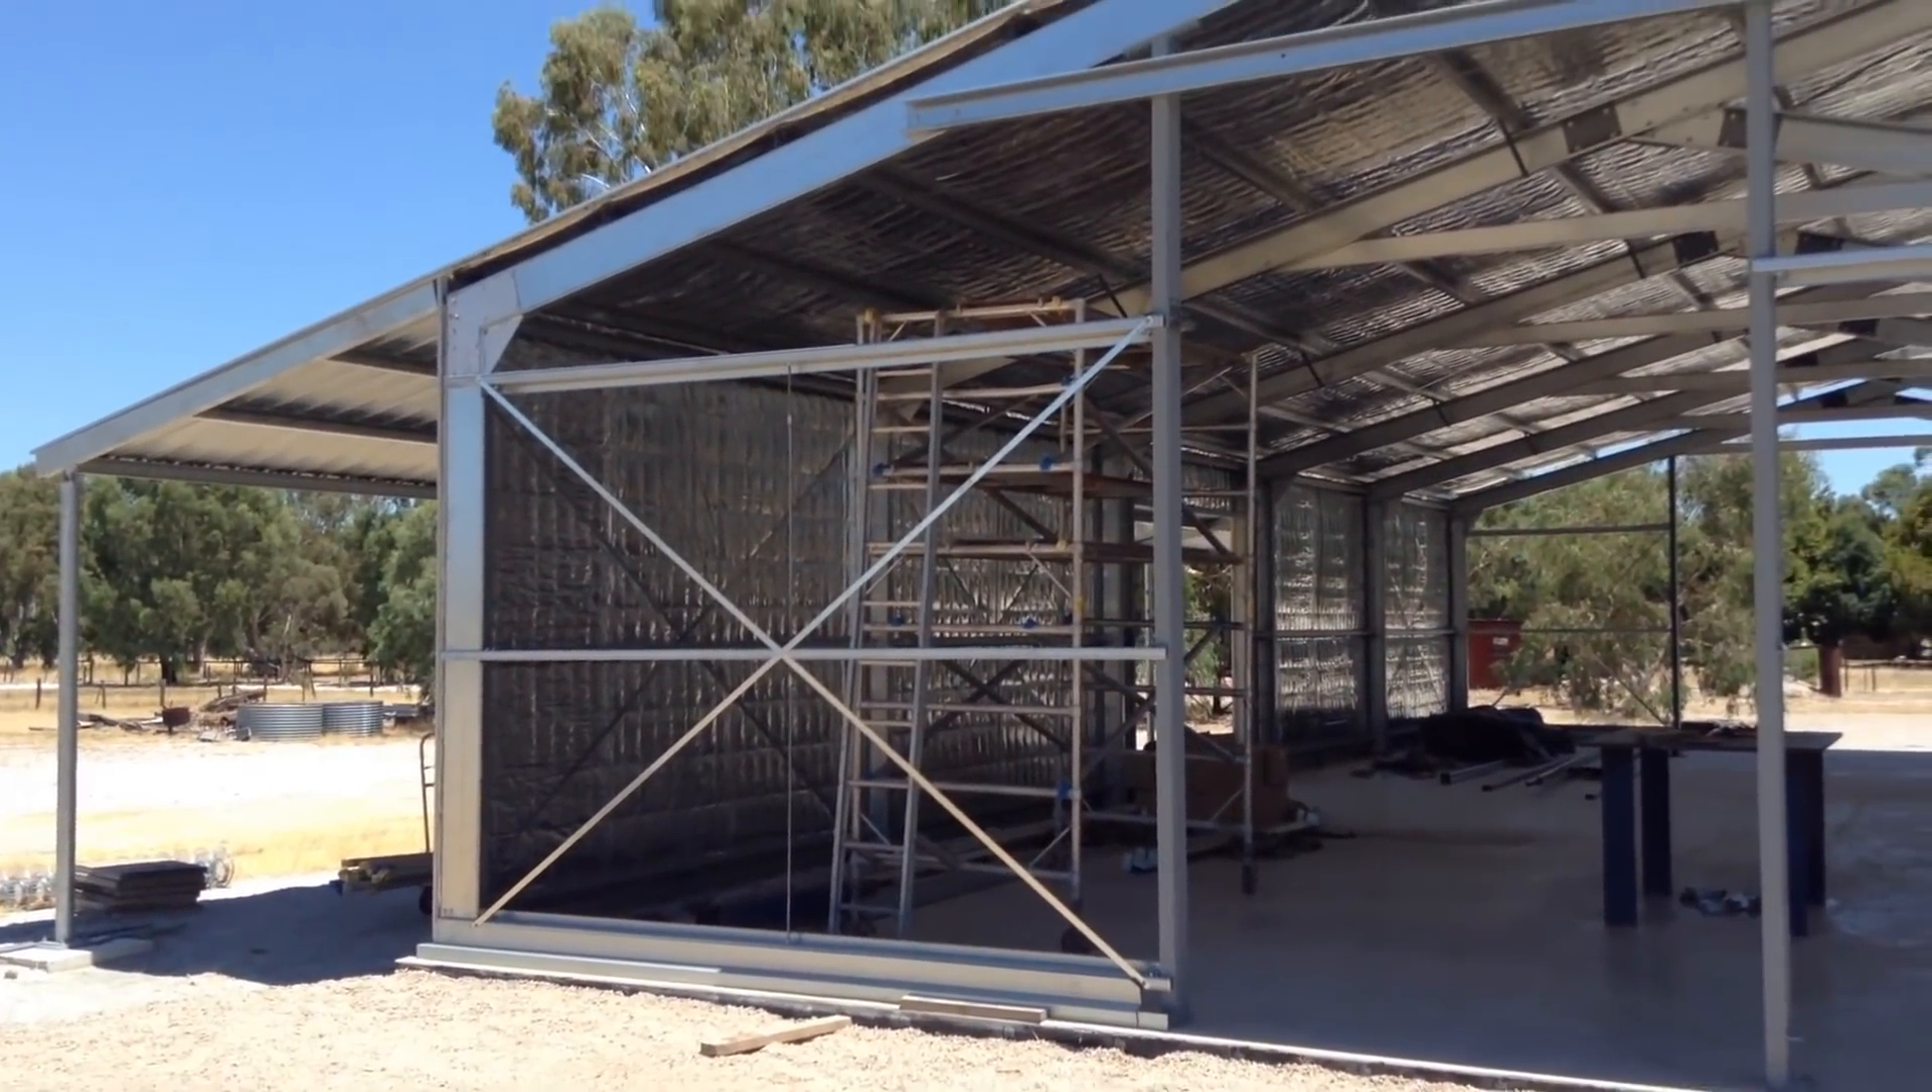We have started to frame up the end walls.